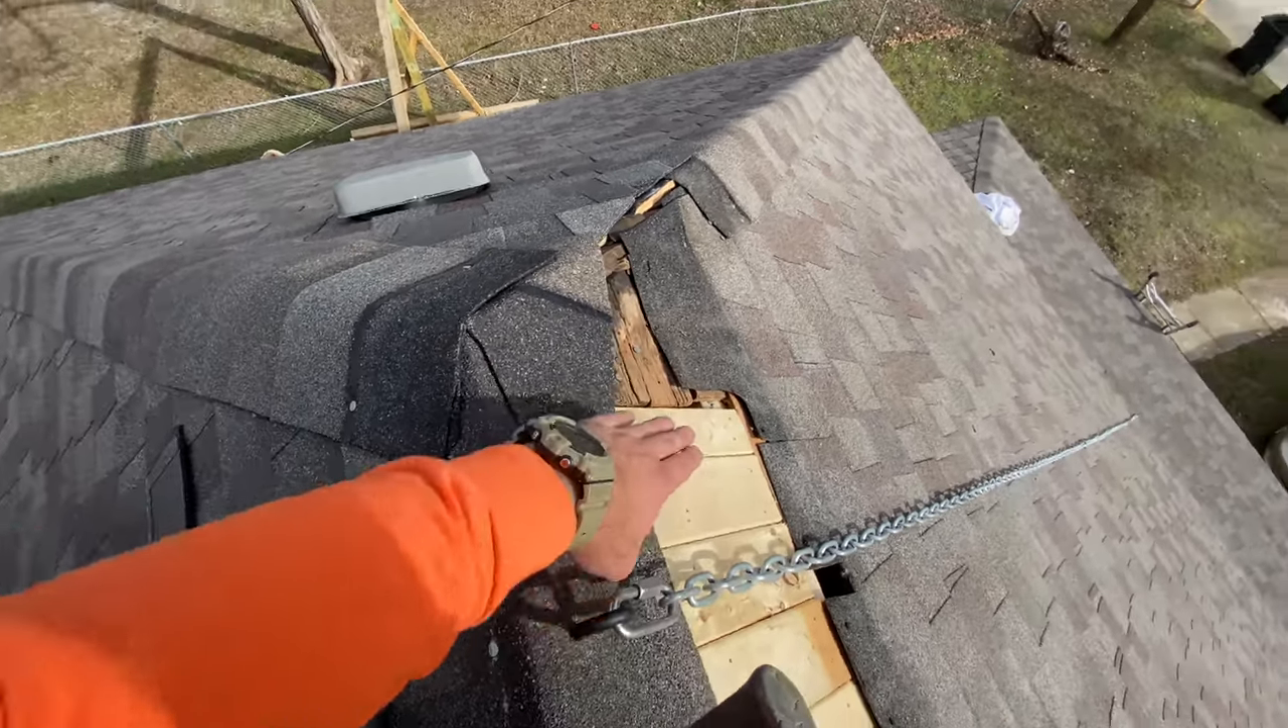You can see this ridge cap this one's not done.